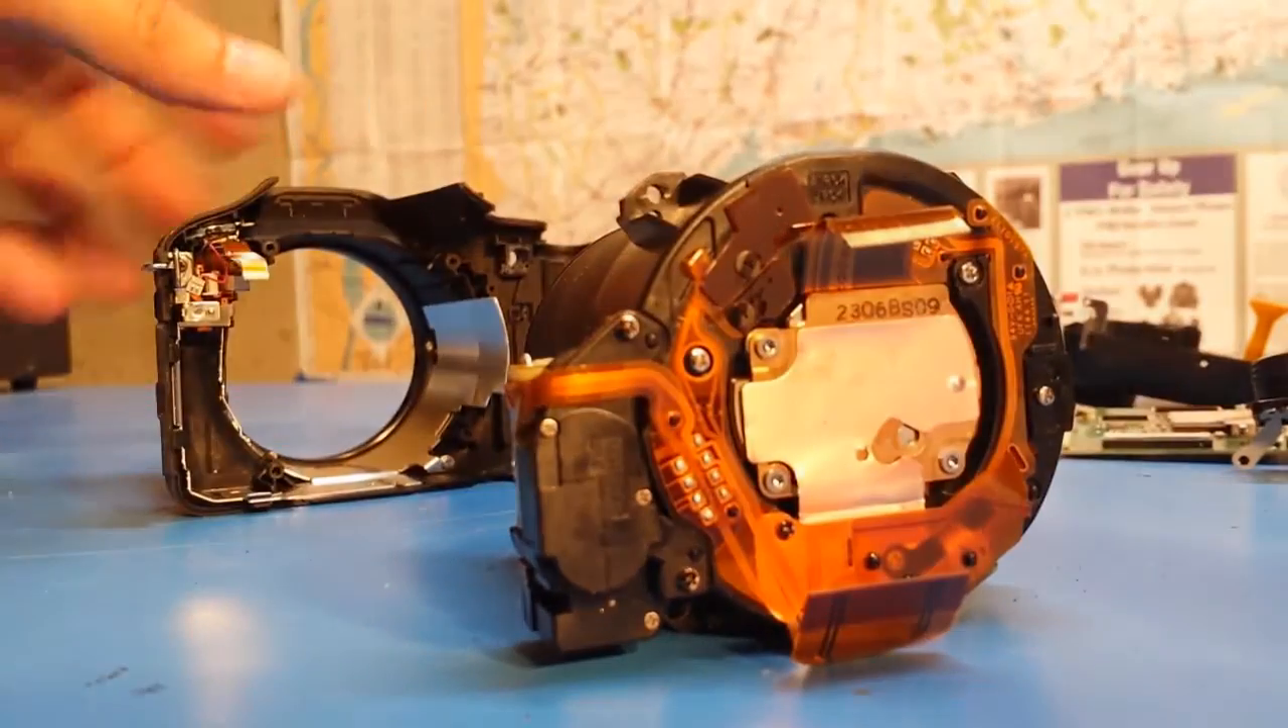Okay and now the lens assembly is finally free and we've more or less um disassembled the entire camera at this point.